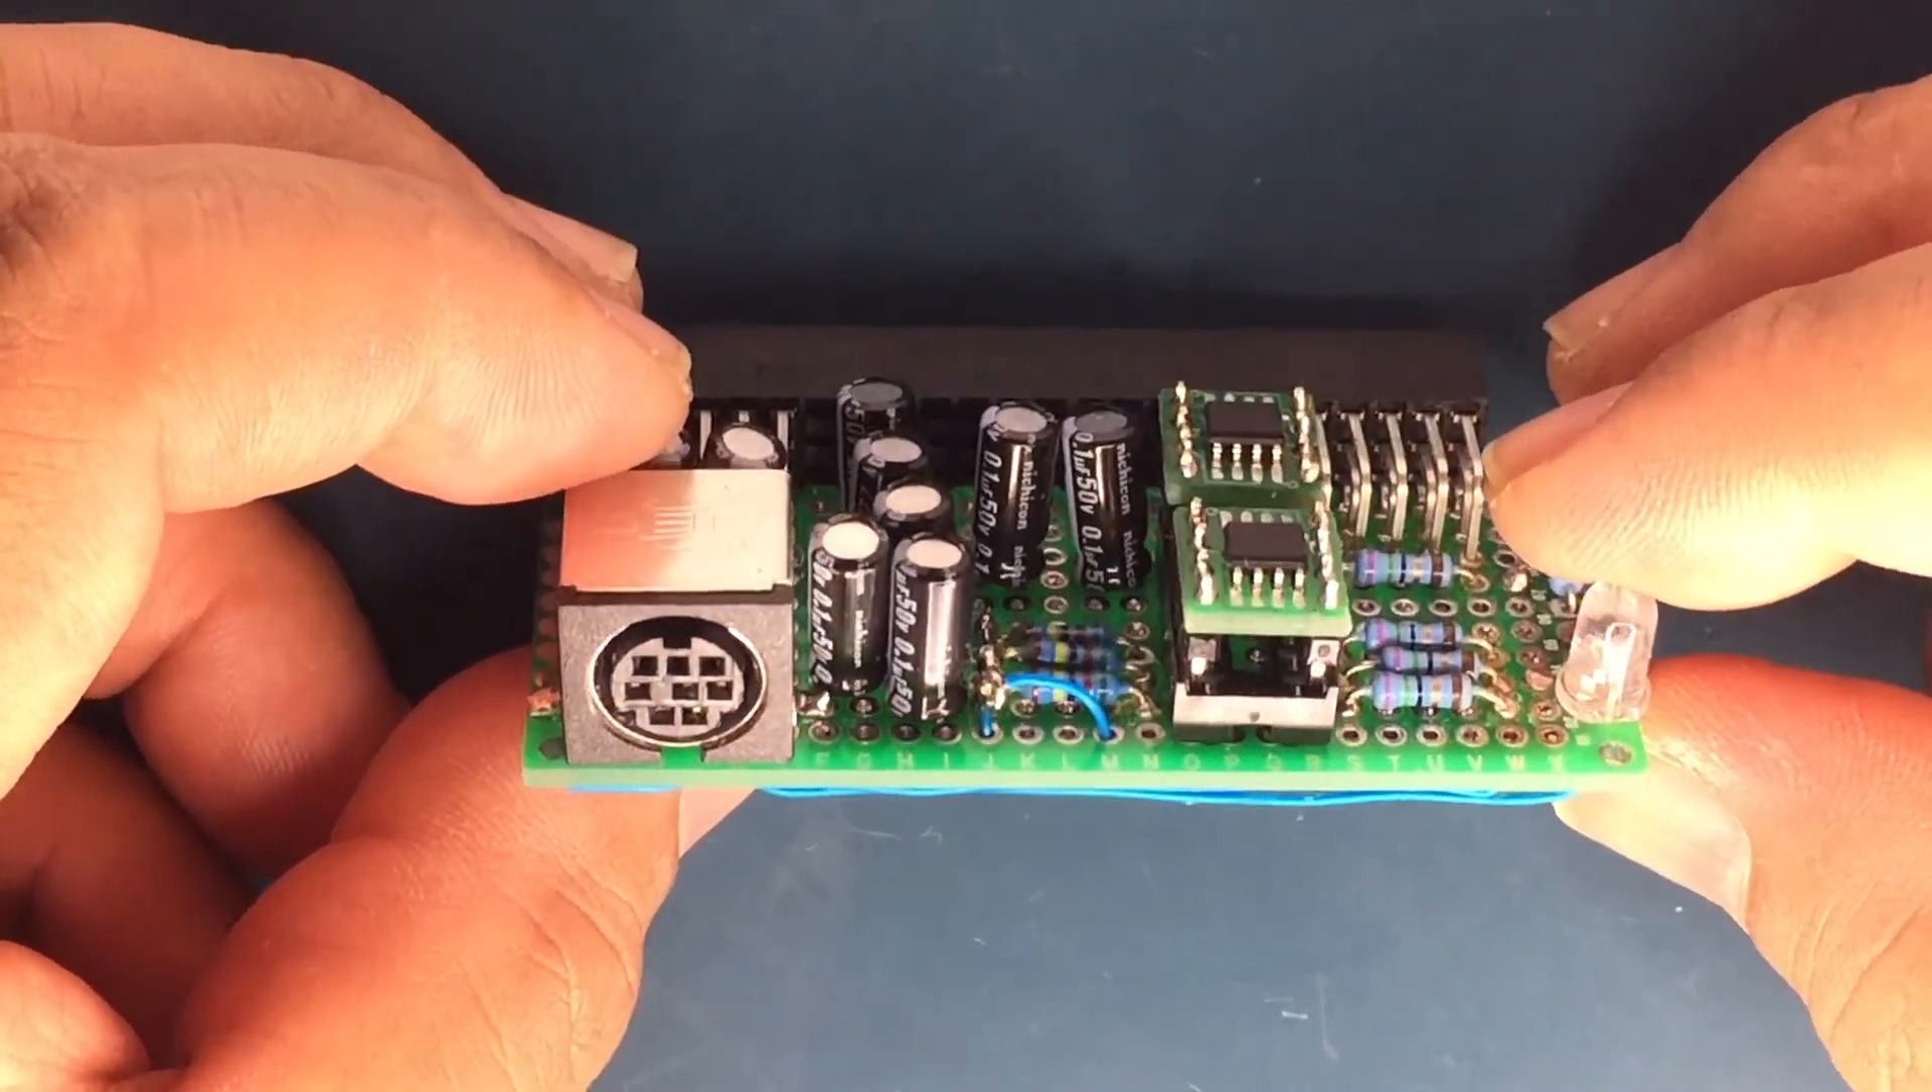With the ICs finally installed, here's the PC engine RGB adapter fully built.